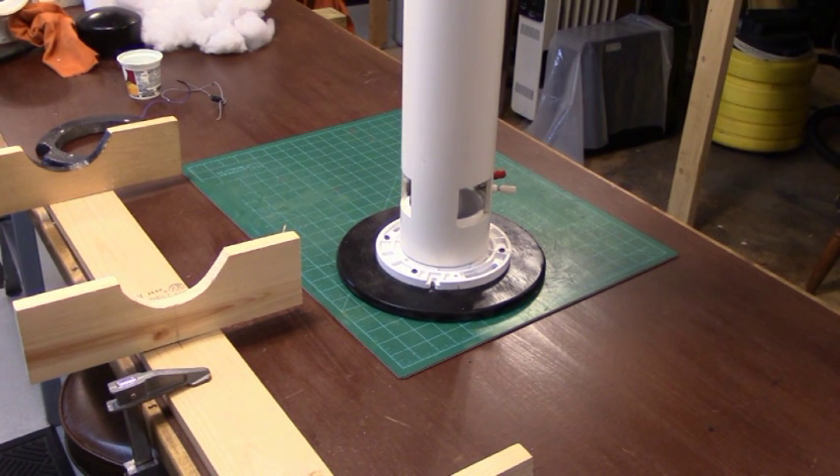You've got the base already assembled.